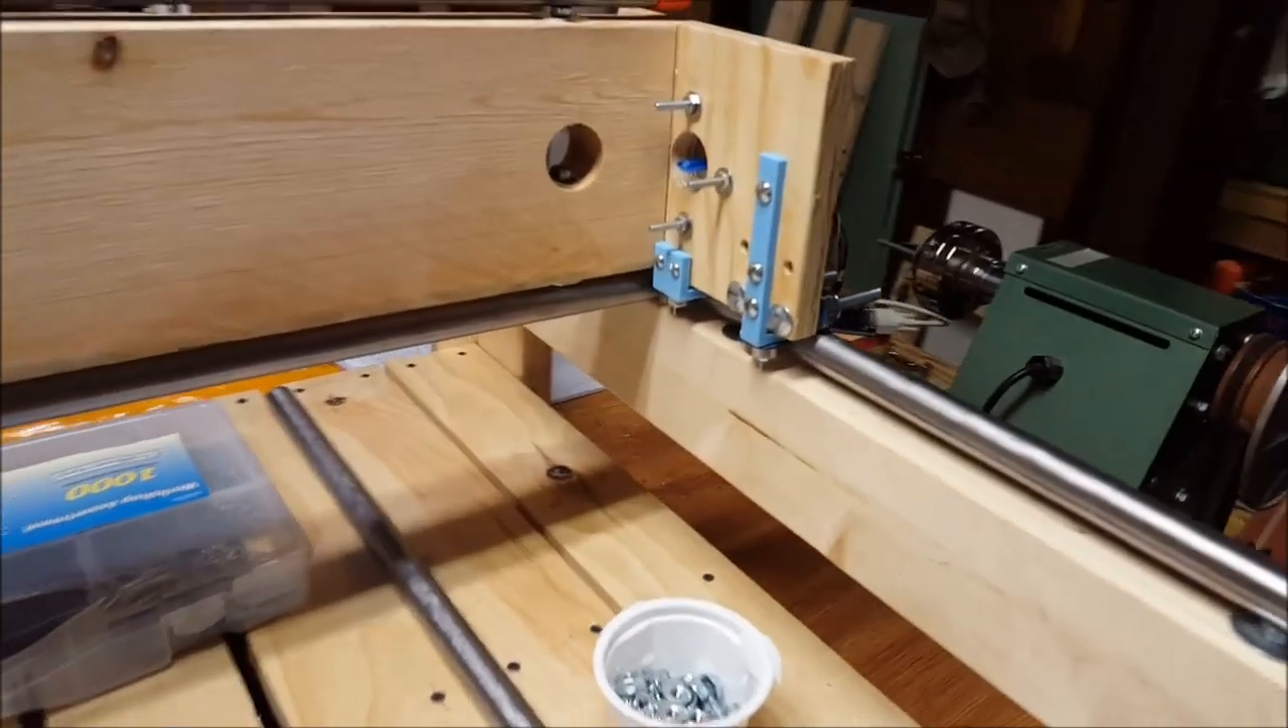The 3d printed brackets for those bearings have been installed.